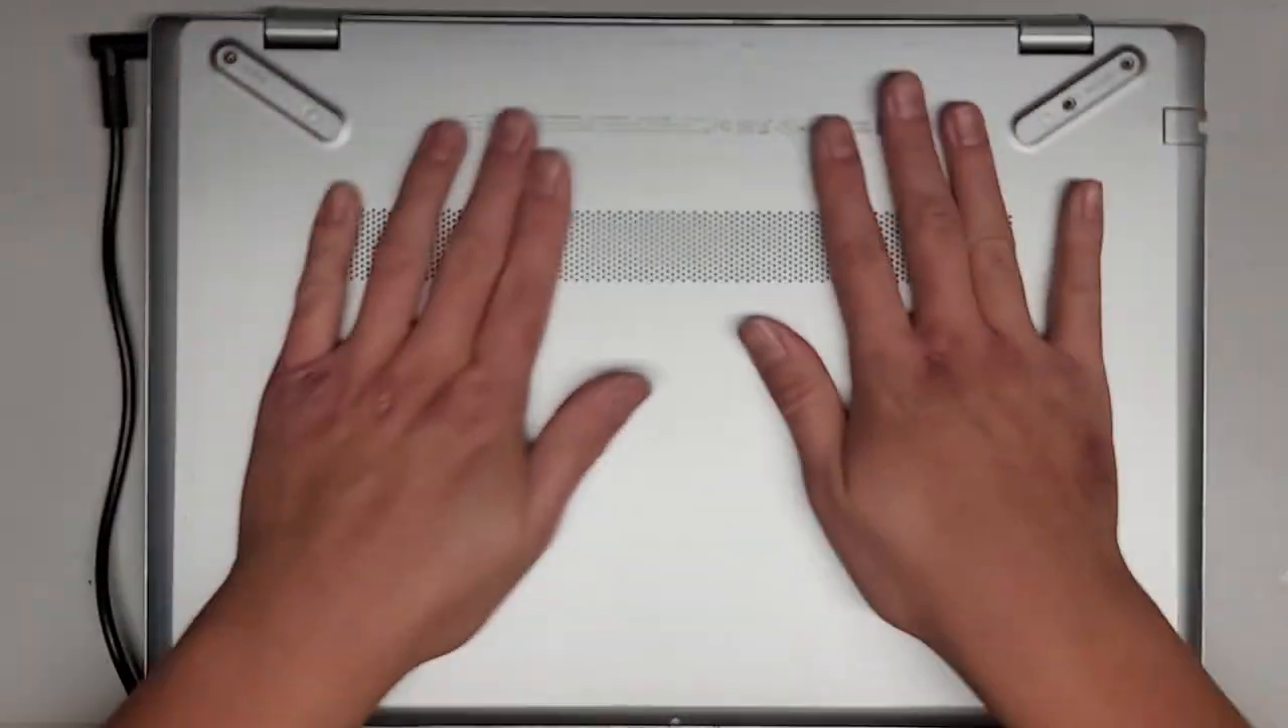As you saw, I just put the cover back on.